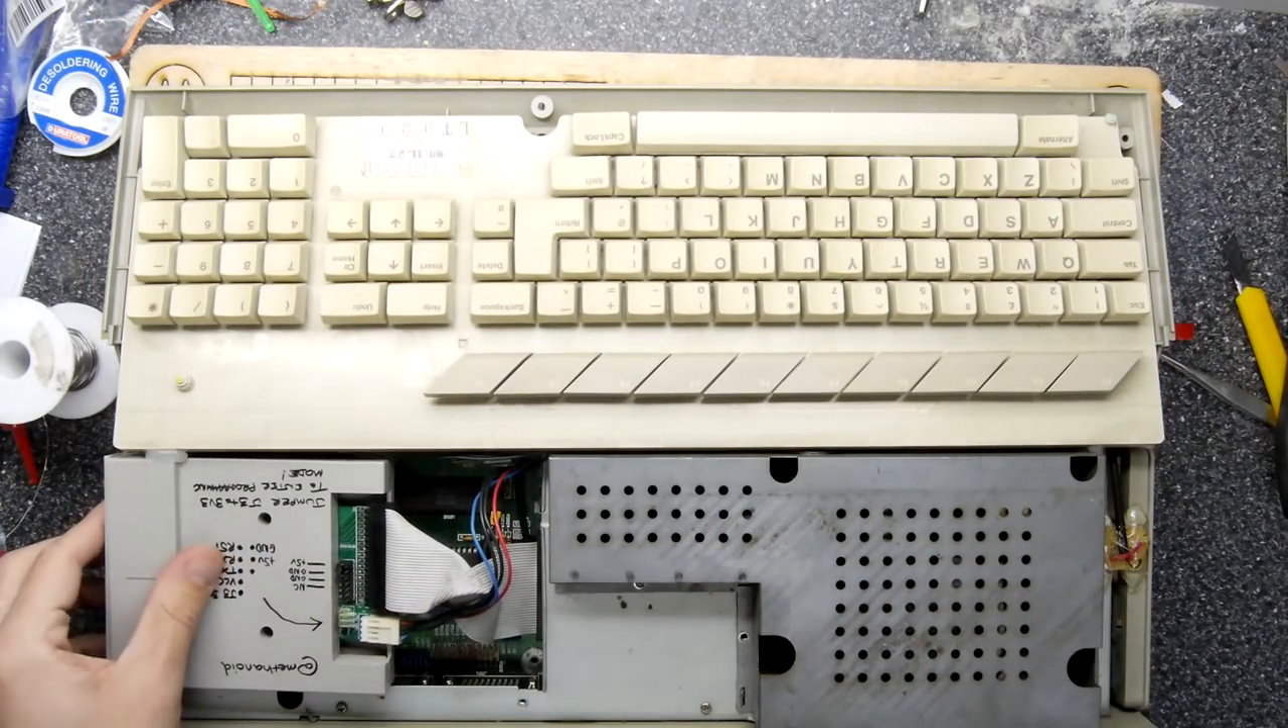The only thing that's left for us to do now though is really just put the case back on and uh actually see if the bloody thing works or if i've killed my beloved atari st.